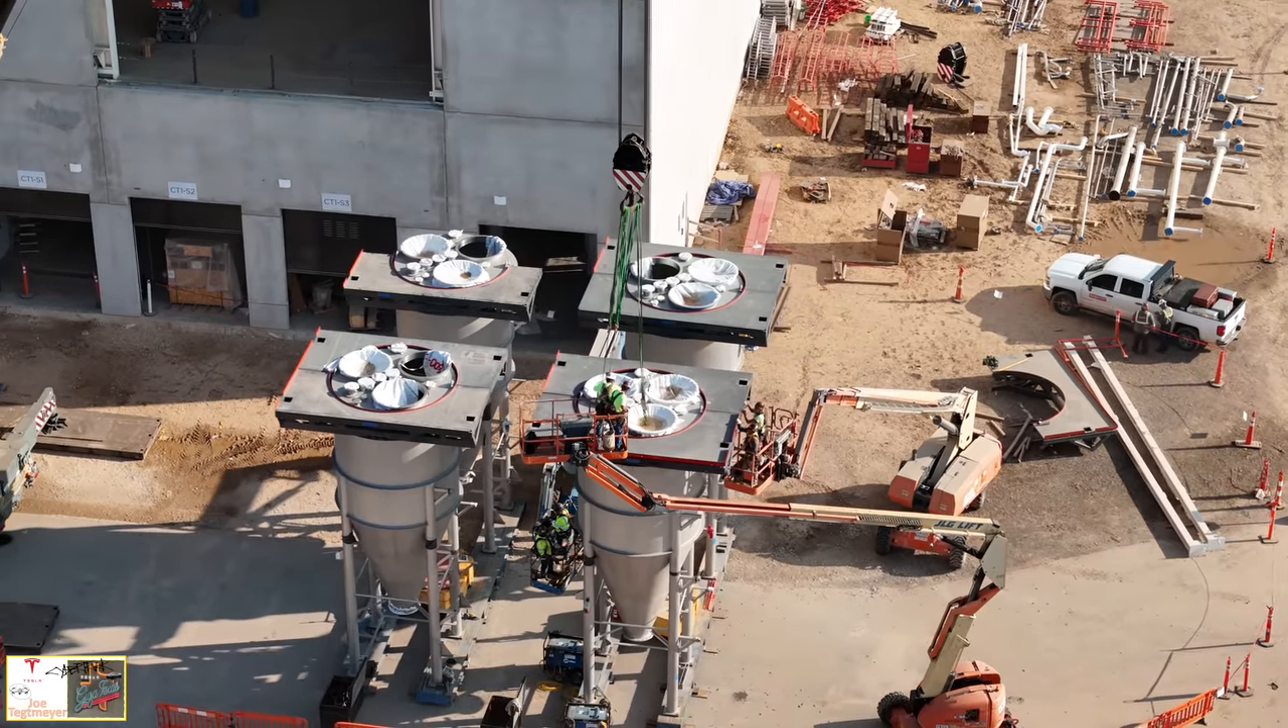We can tell that the top platforms around each of these hoppers or the cyclones, depending on what you would like to call them, have been installed or they're finishing up the installation of that.